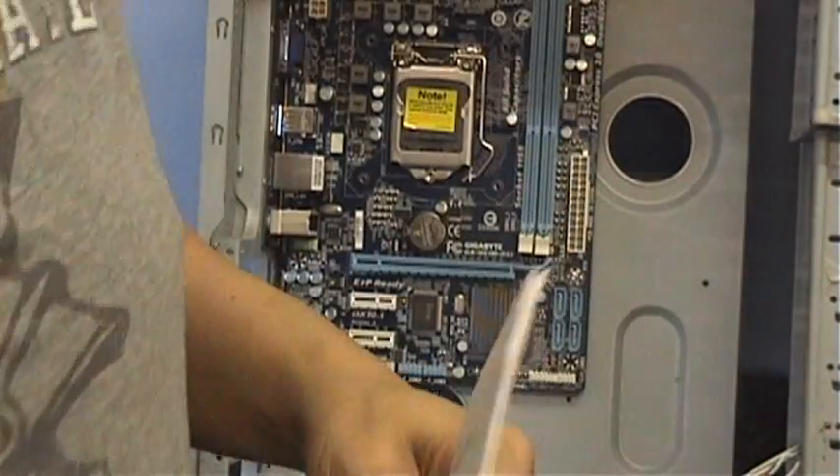That's the motherboard in now.